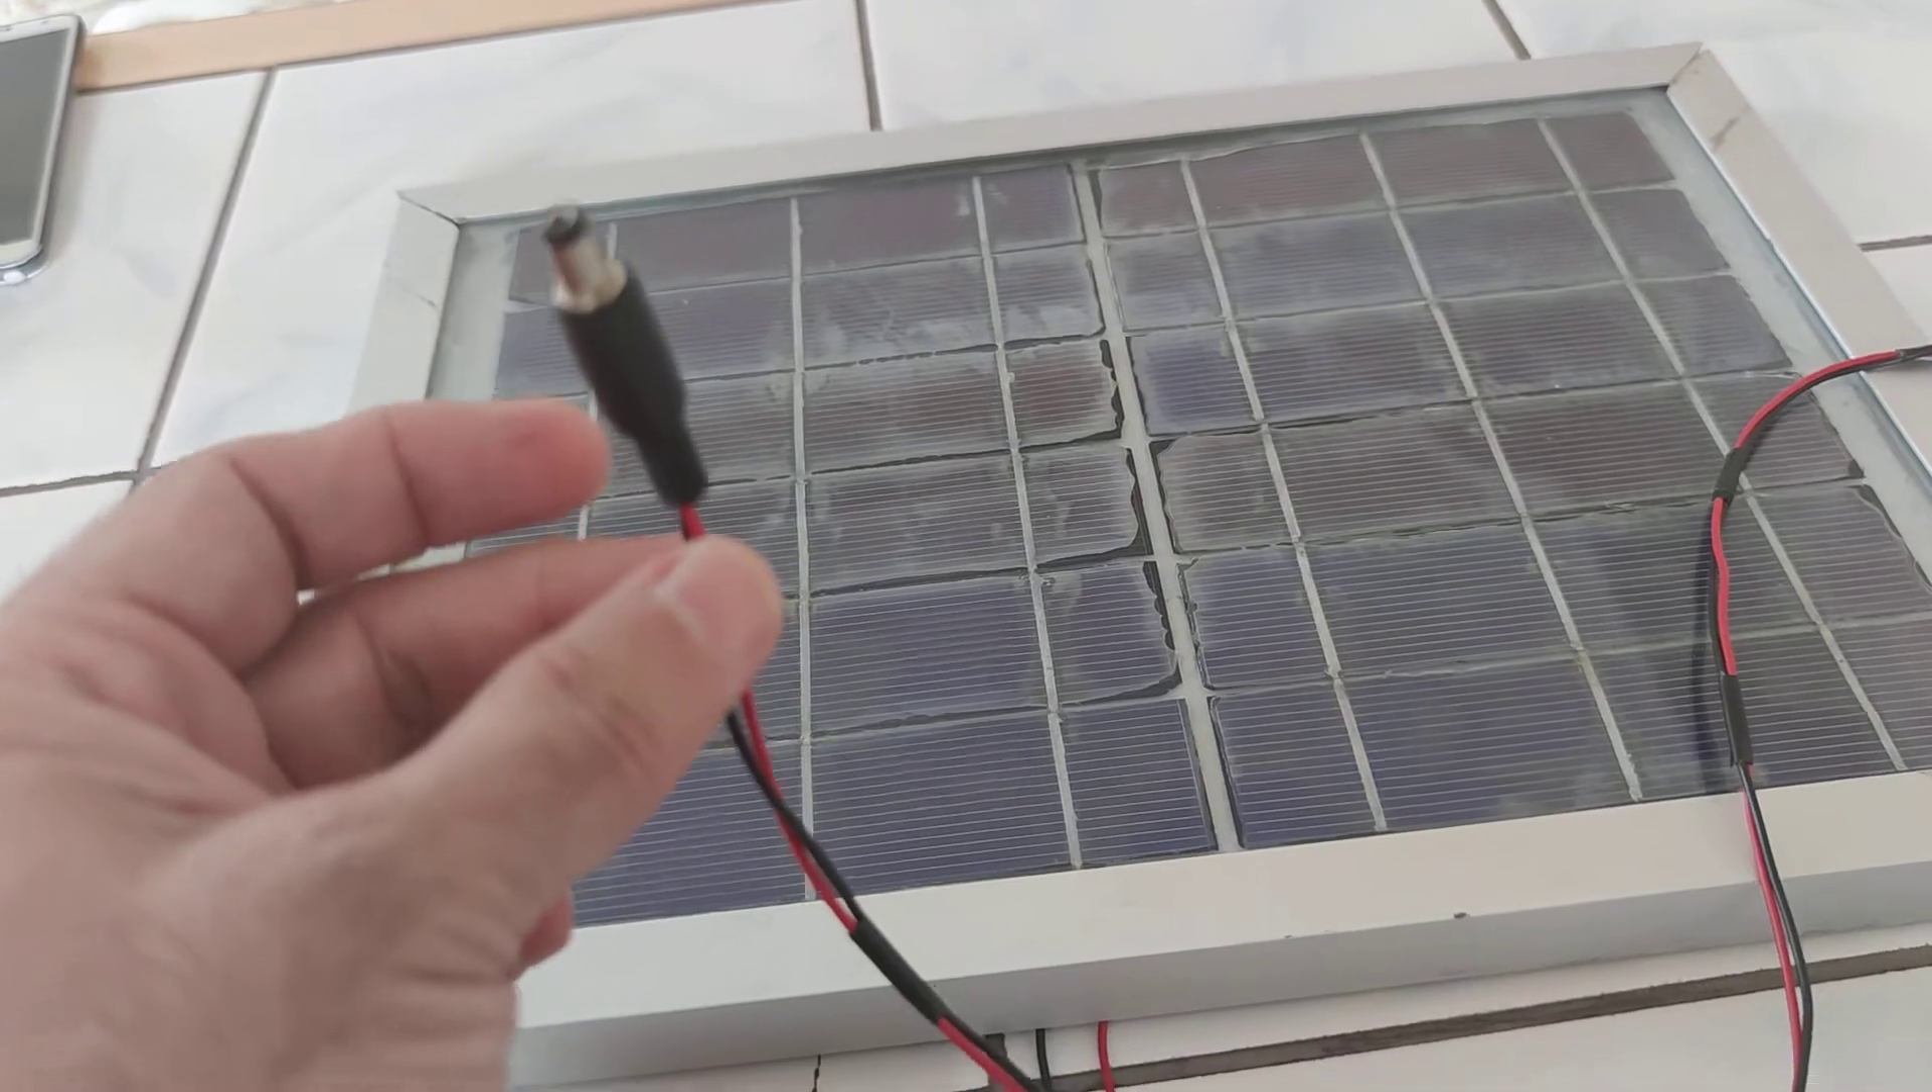önce güneş panelinin kablosuna şöyle bir erkek jak bağladım.